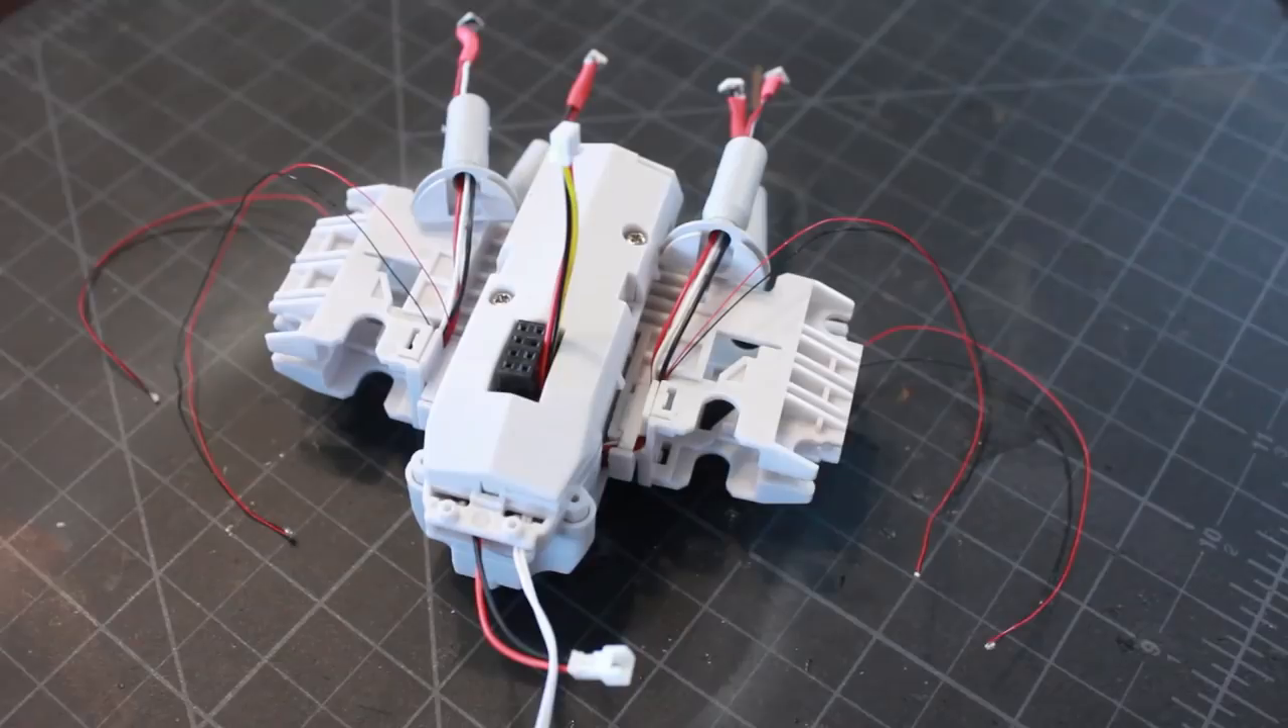It's all buttoned up and we've got my little laser connector coming out the bottom here to attach to the base.